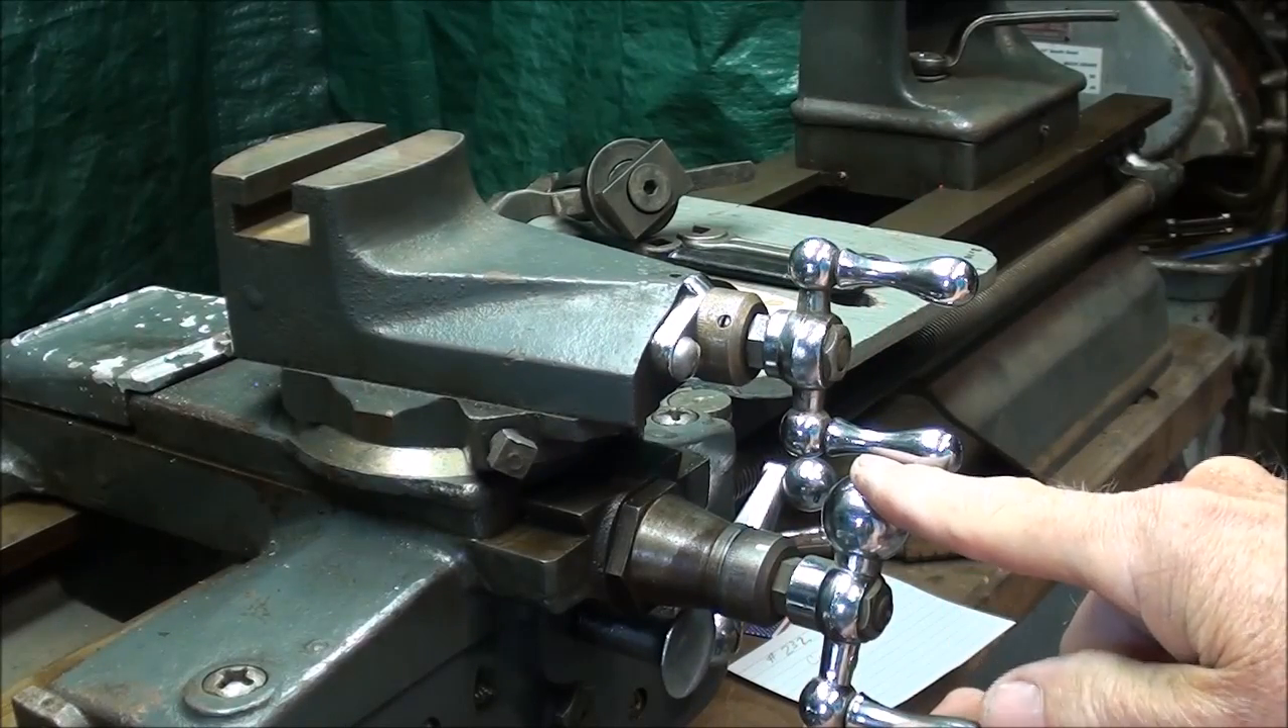The two cranks interfere with each other, and your hands get in the way. You see there's very little clearance here.